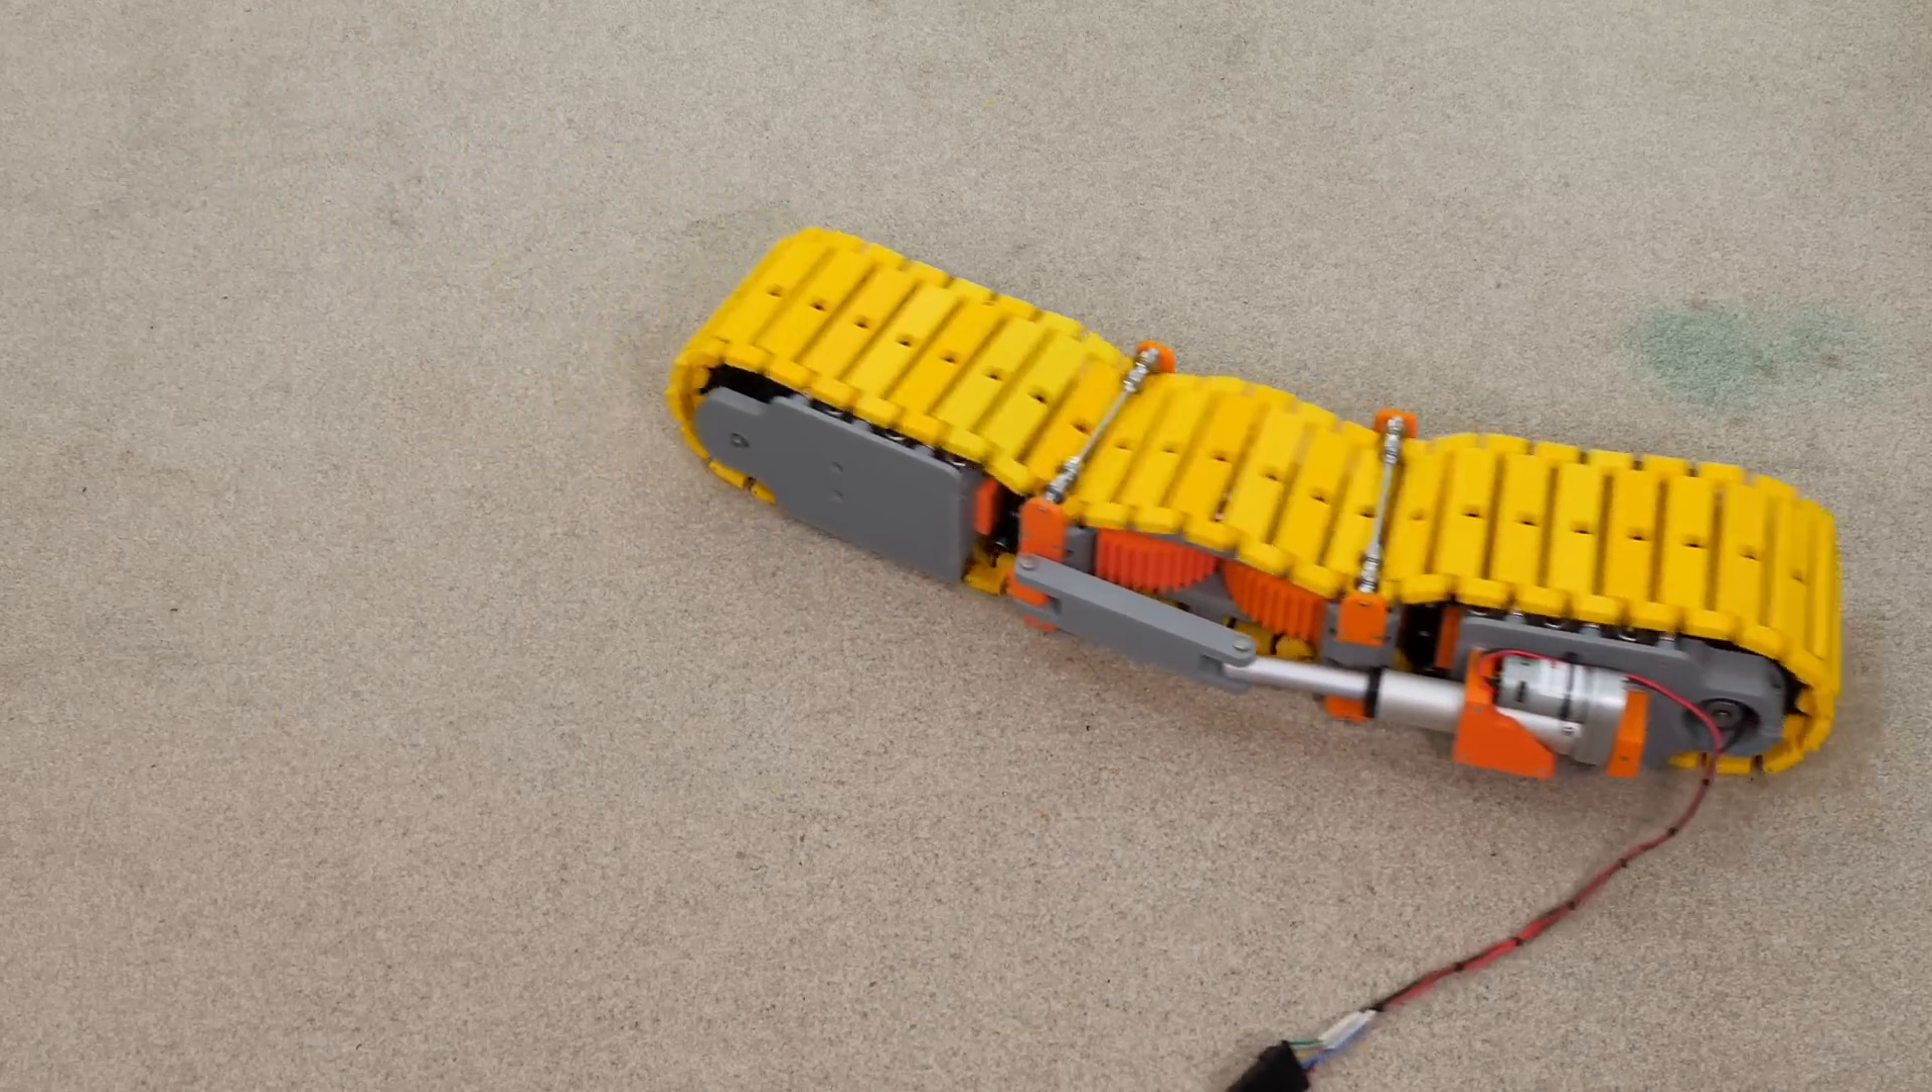My tracks are smooth at the moment and they don't have any grippy rubber on.